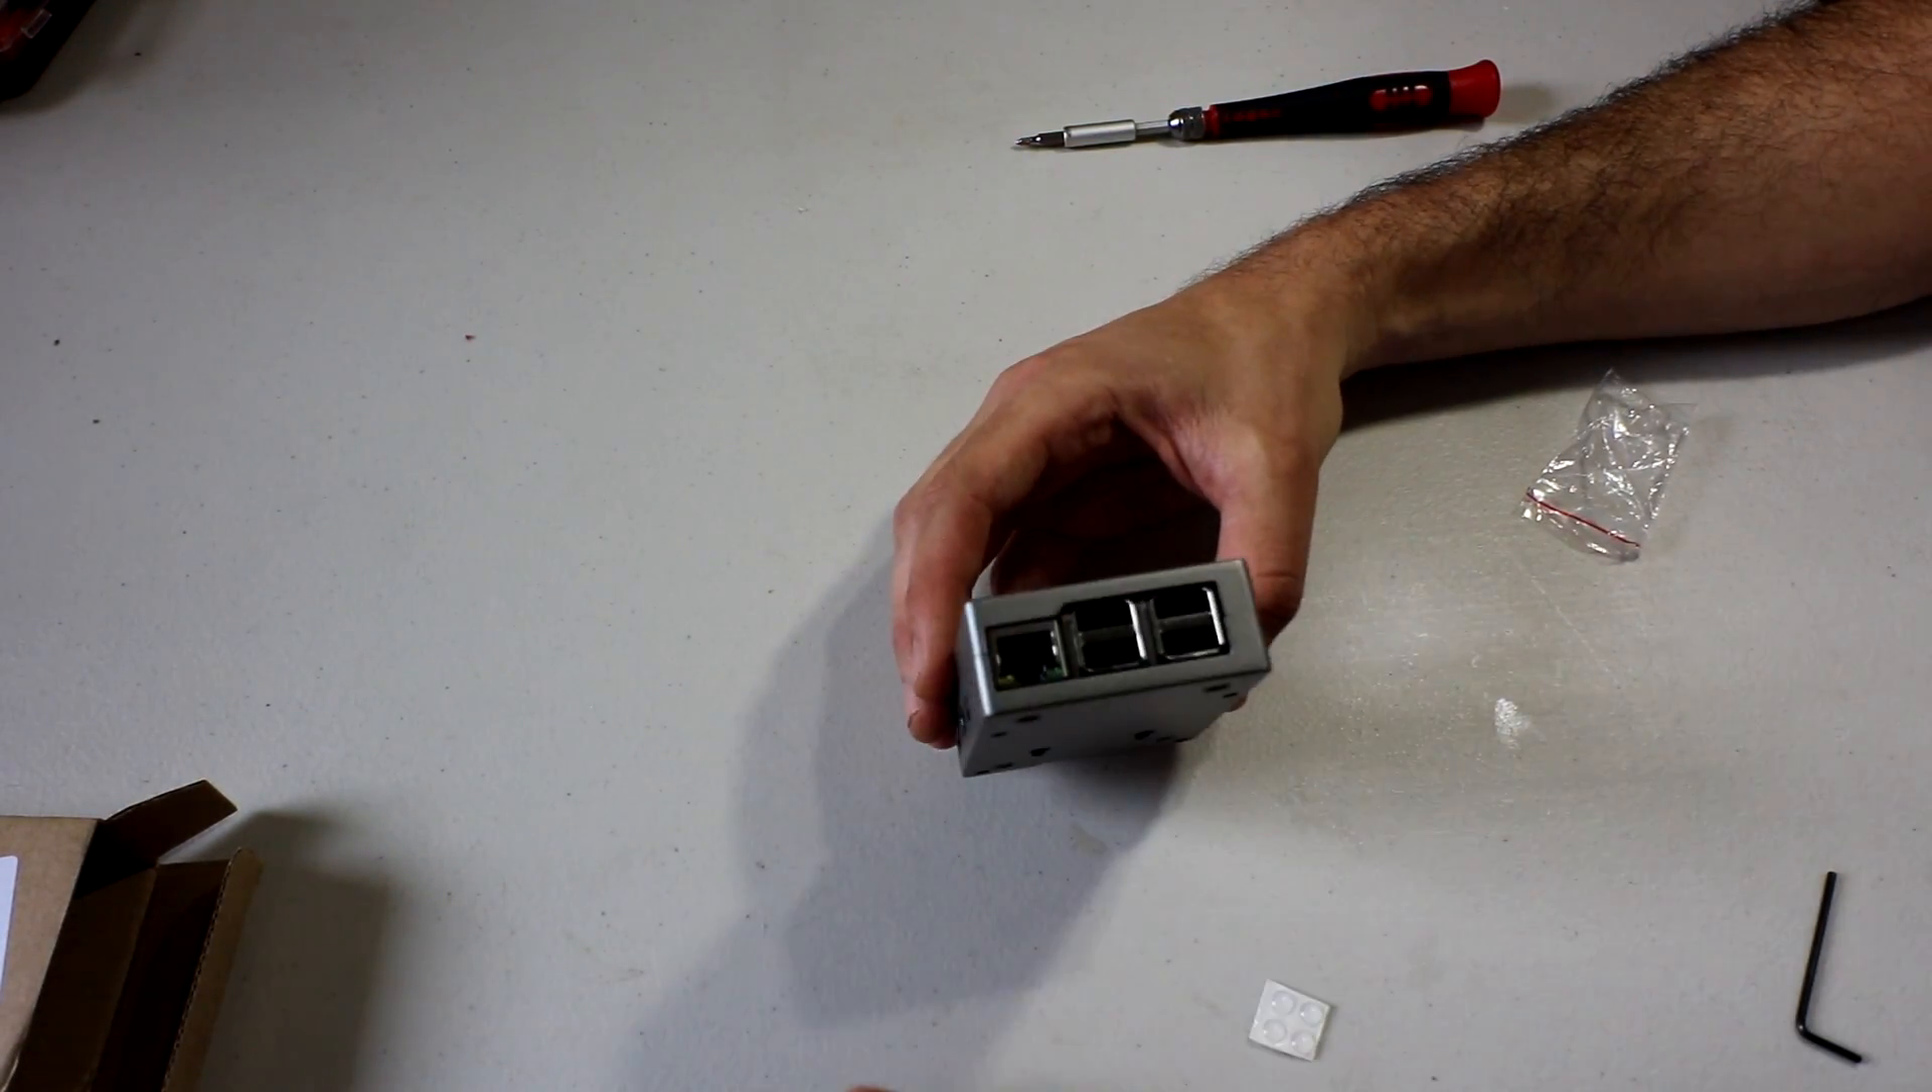We now have the case put together.